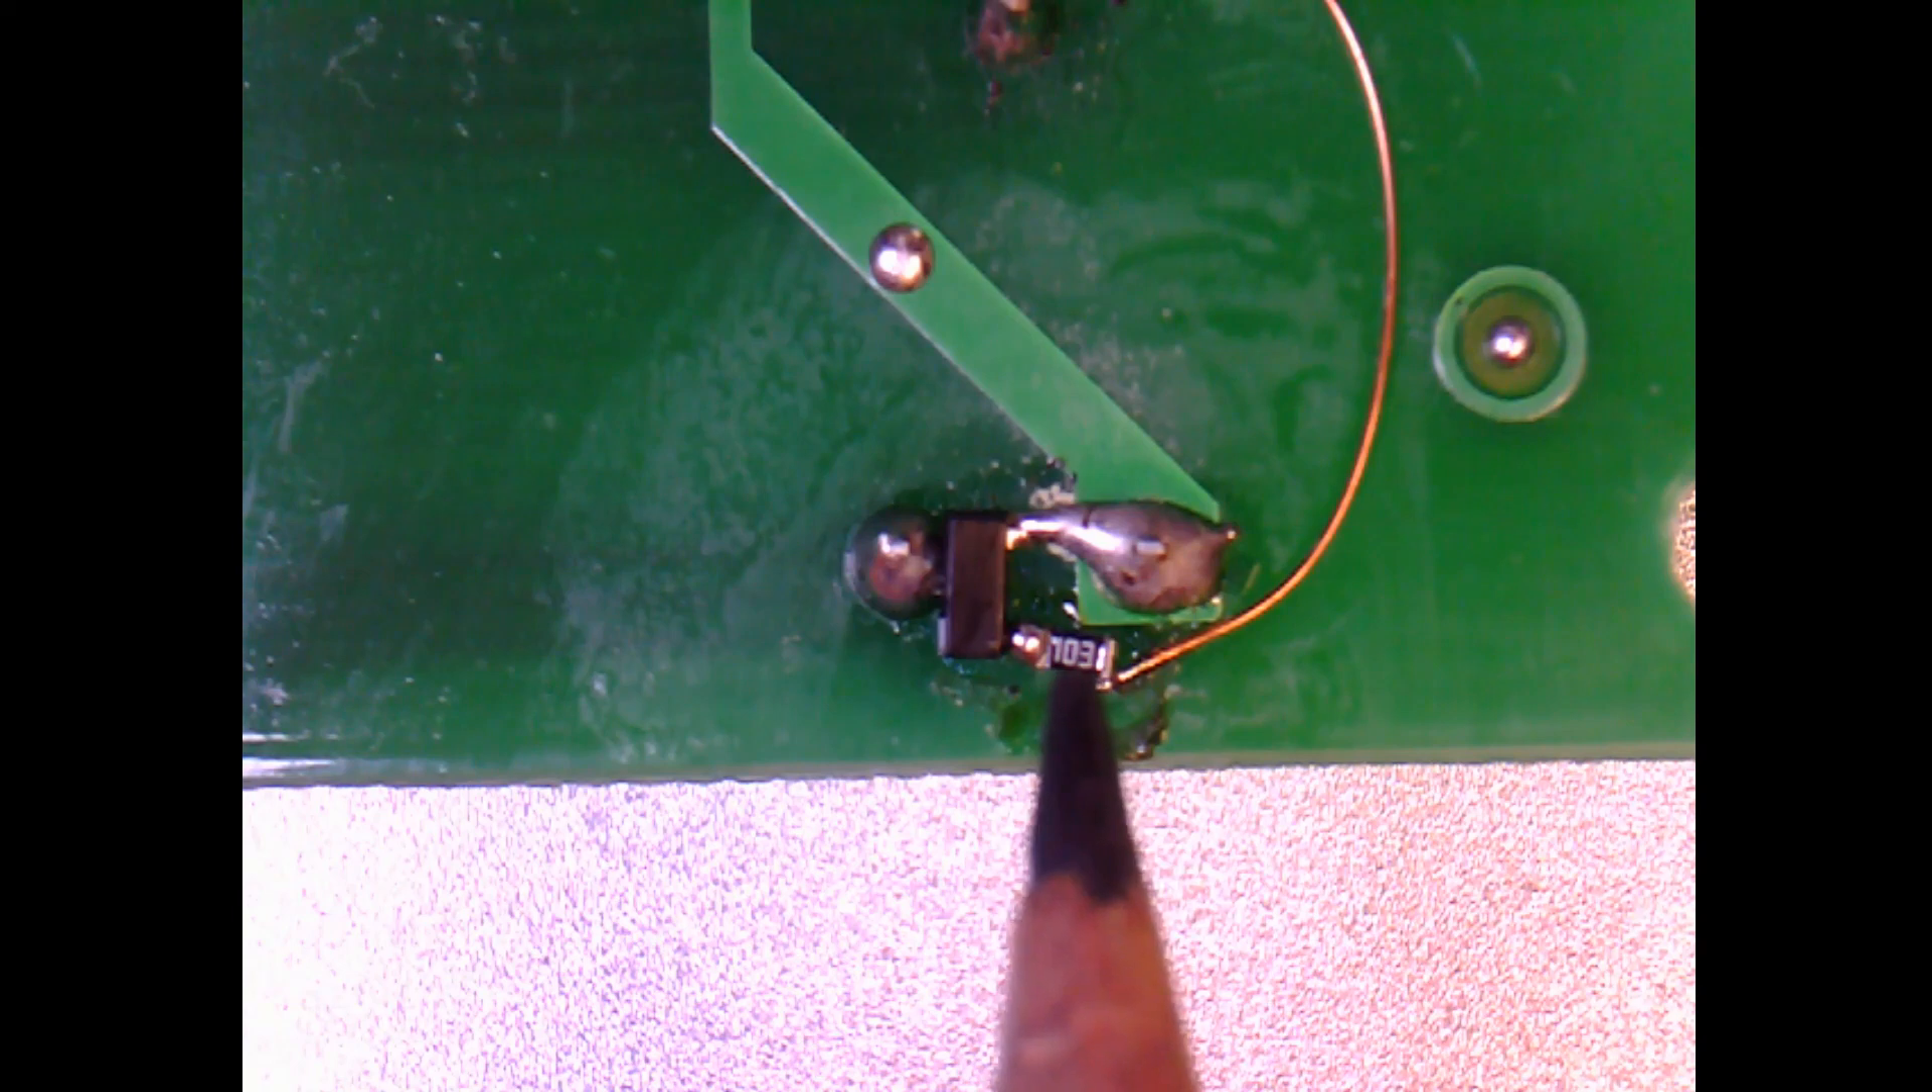I've soldered a surface mount BC847 series general purpose NPN transistor in here.